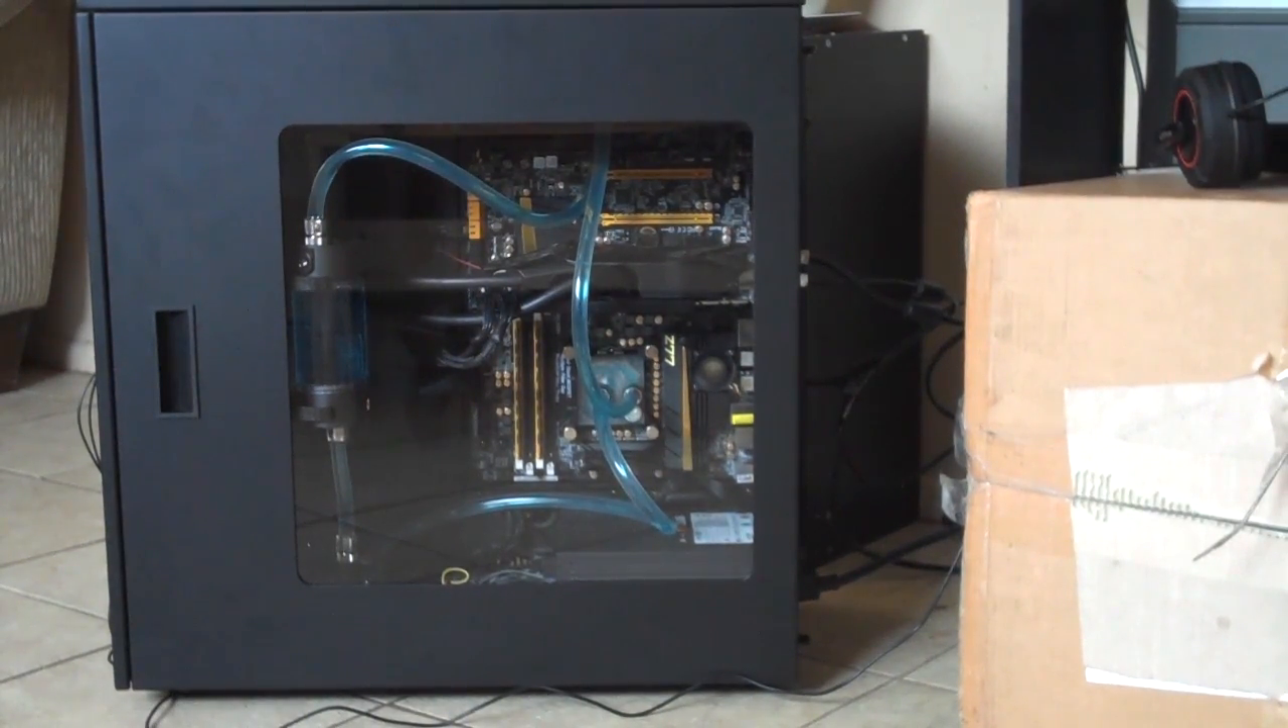I've completely built the system now.